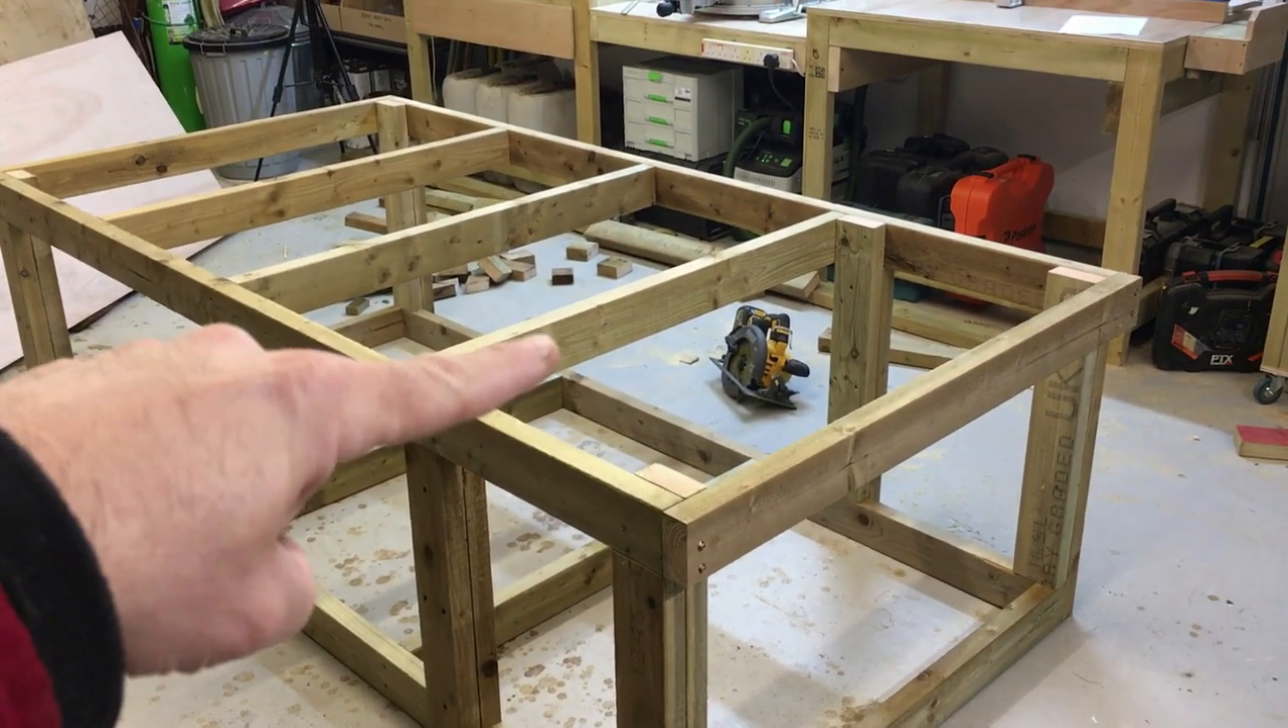Right that's all the bracing done so we've got all the bracing on the top a couple of bracers on the bottom.